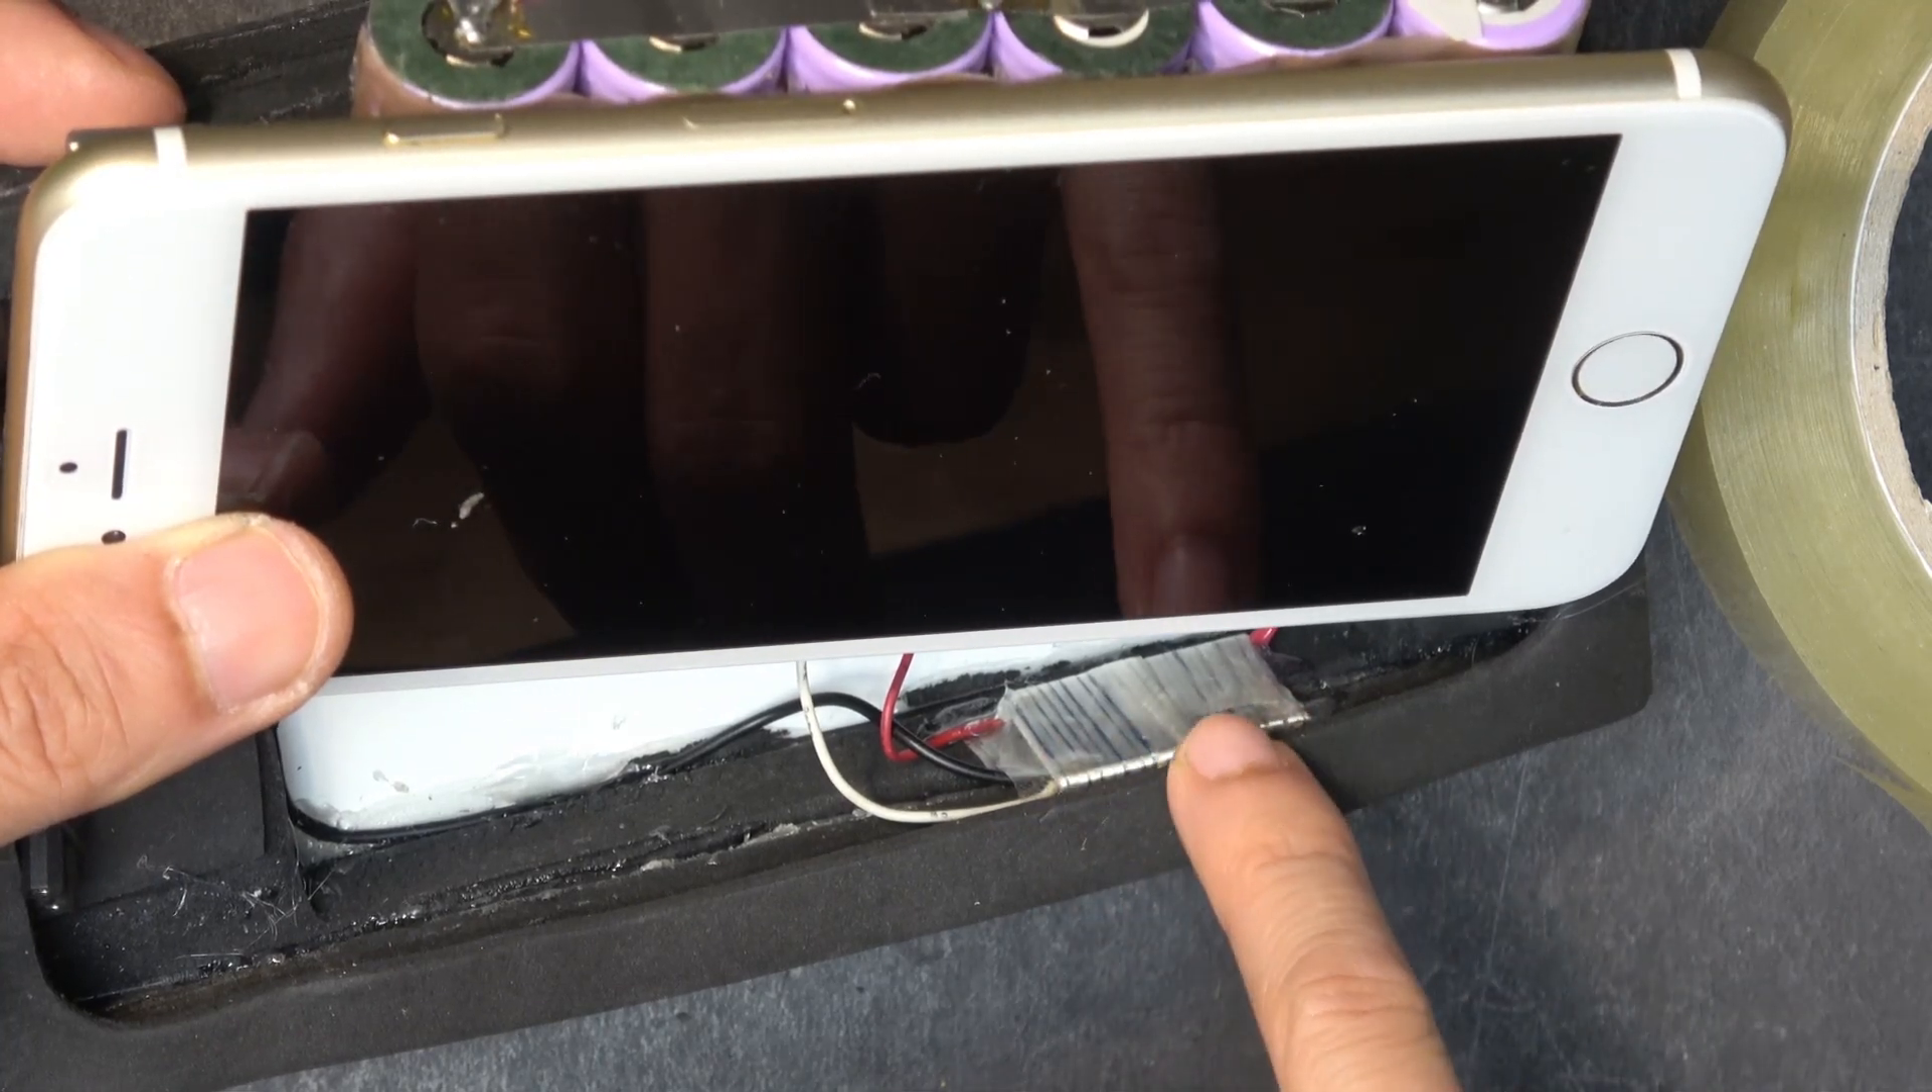I put tape around the board for insulation so it won't short out.